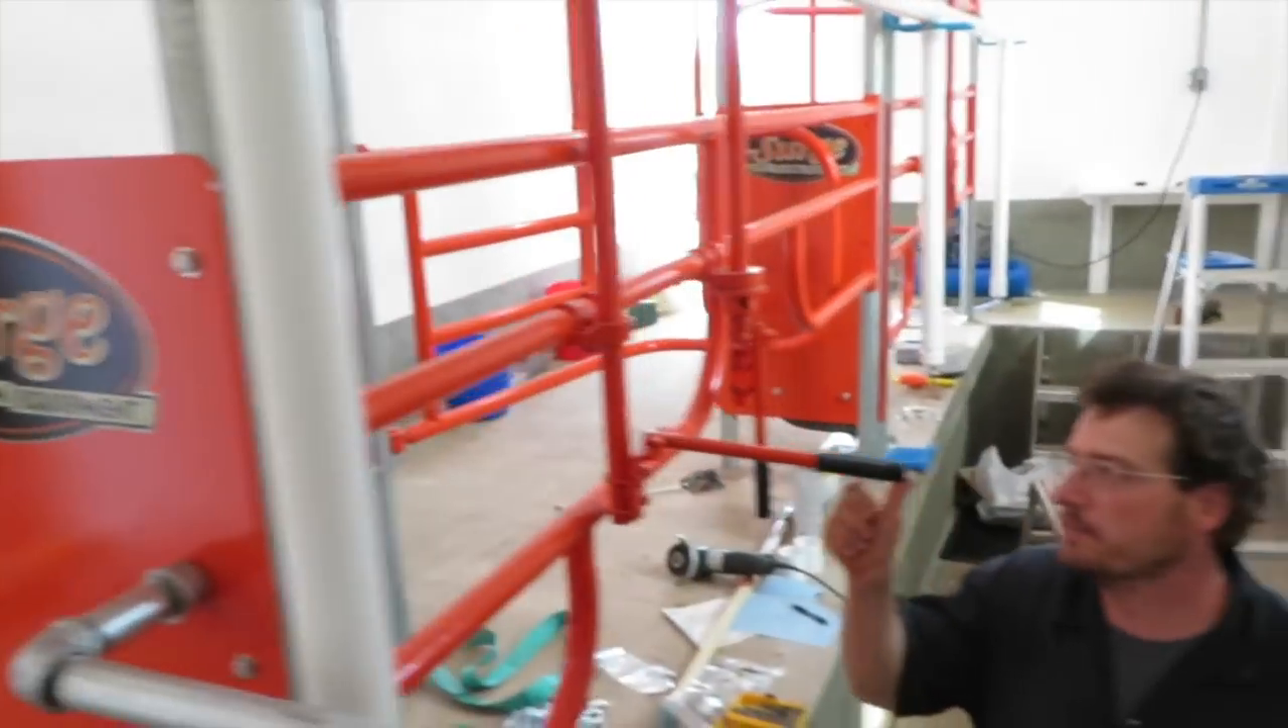So the stalls are done so we got them installed and painted.